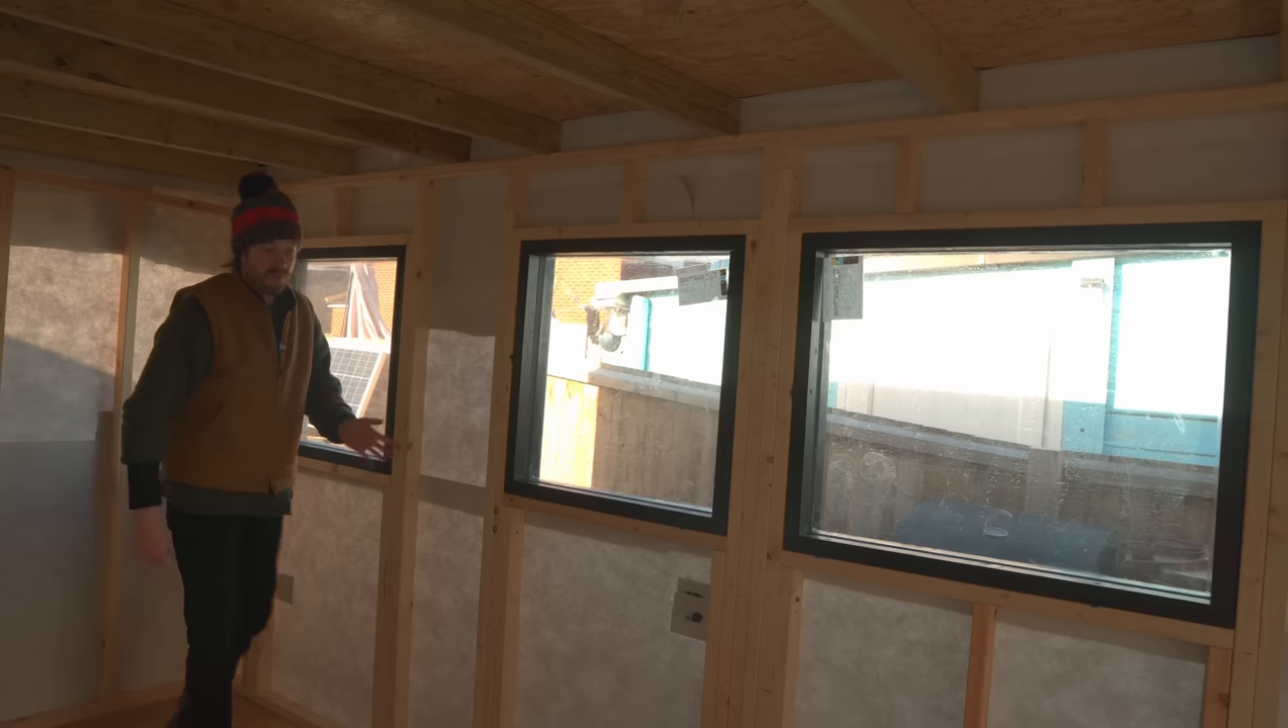So i've got three windows installed in here.